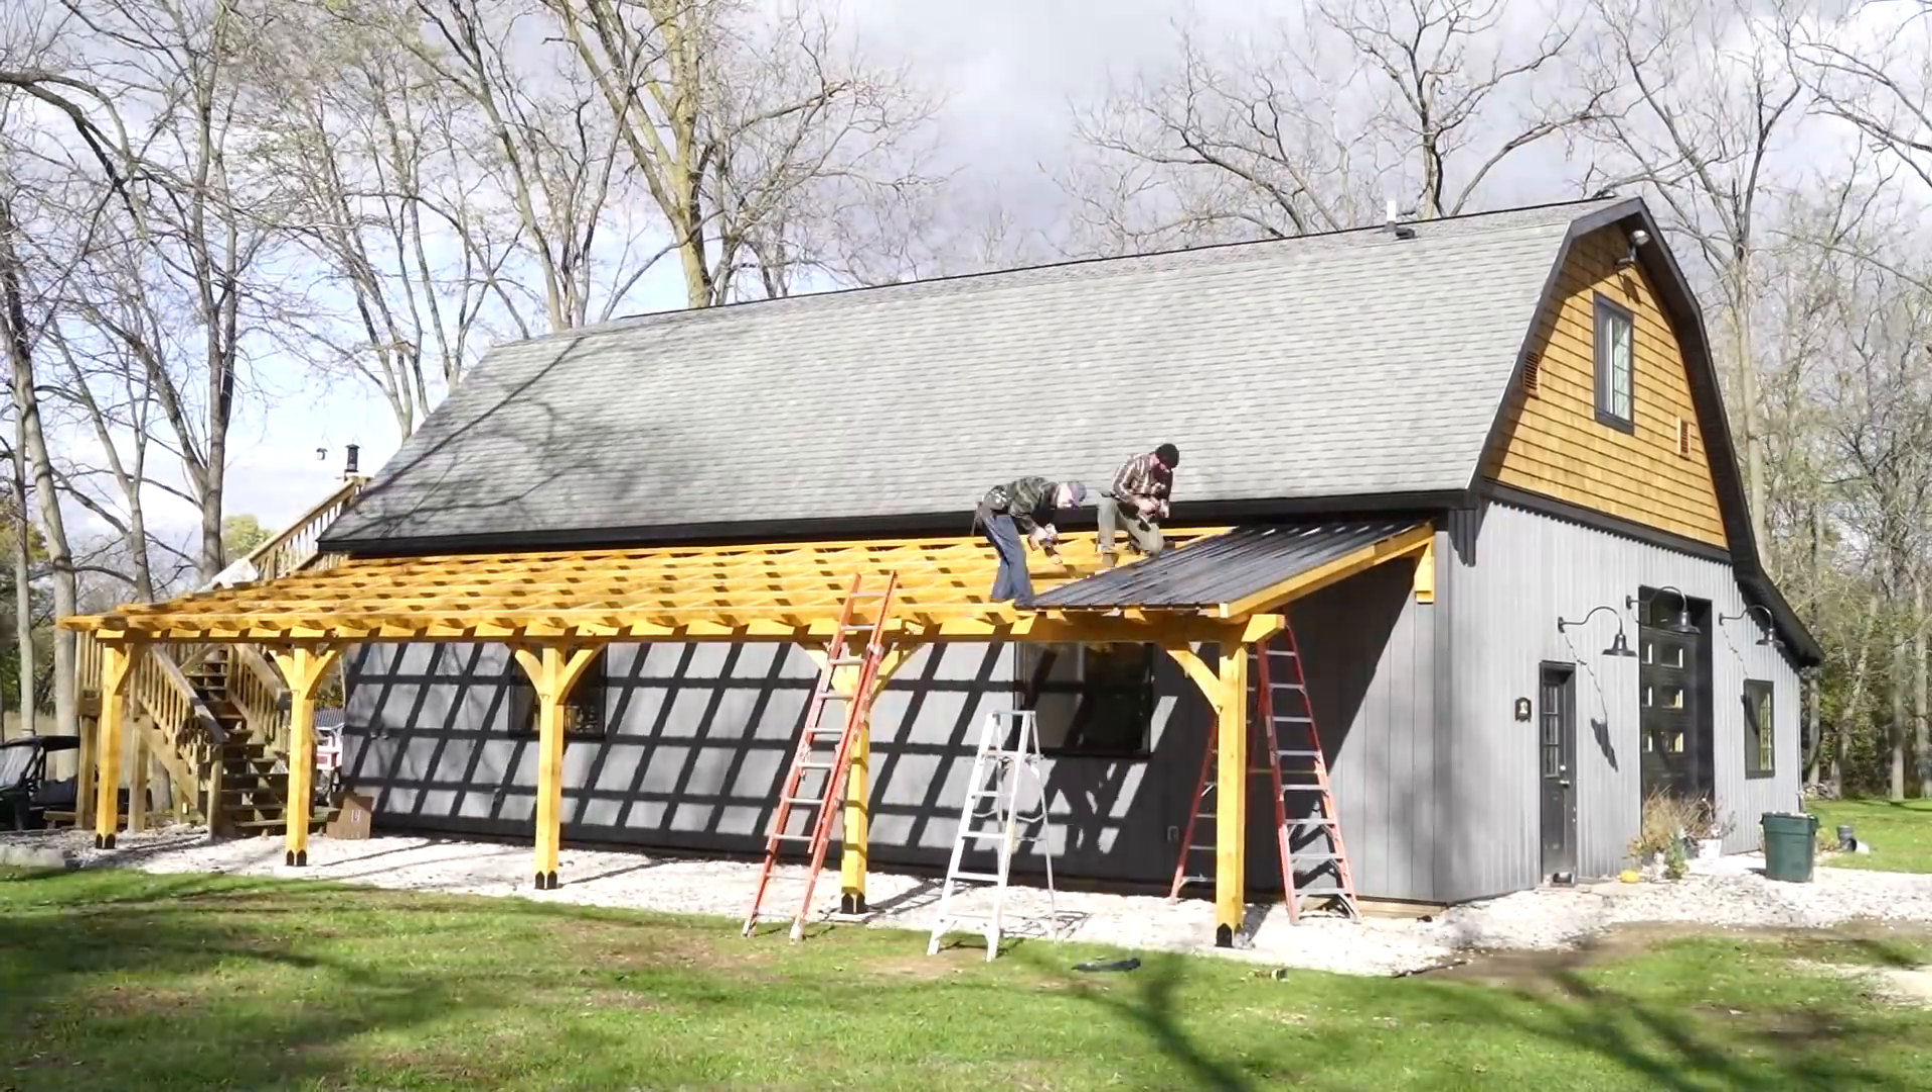And the last thing to do is just attach my metal roofing and trim and it's all done.